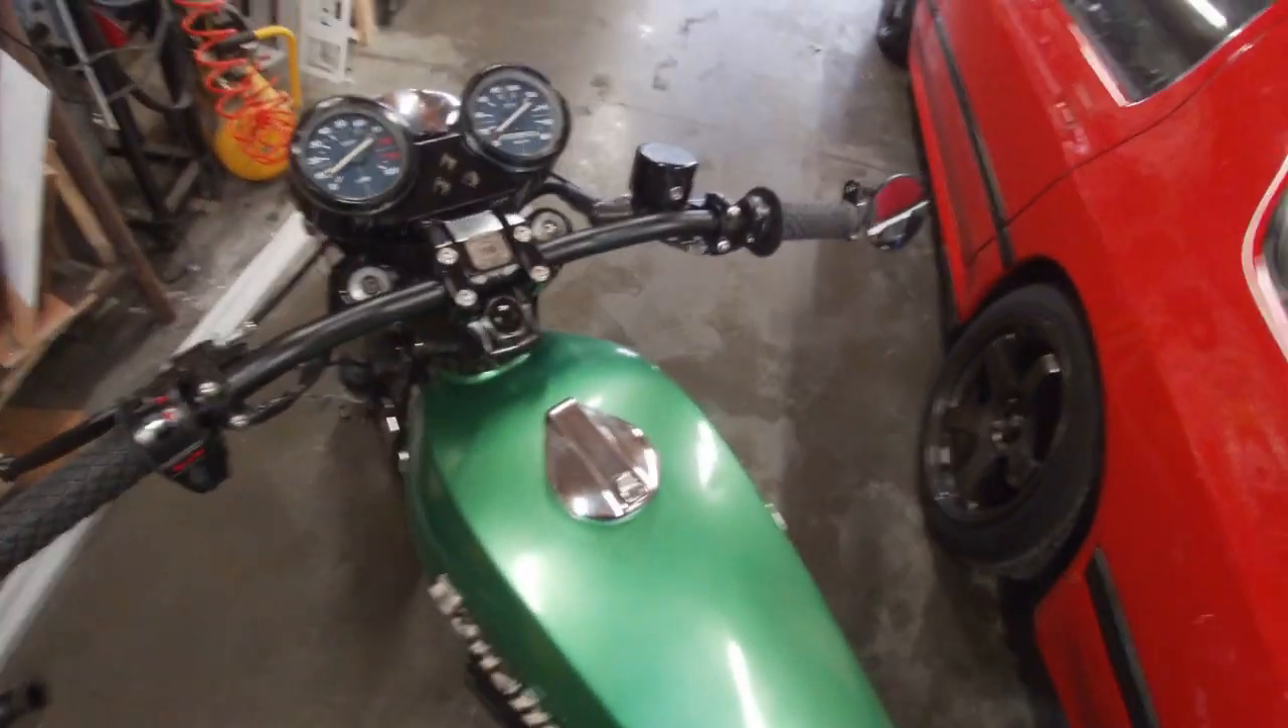We got the mirror on, so the handlebars are complete.